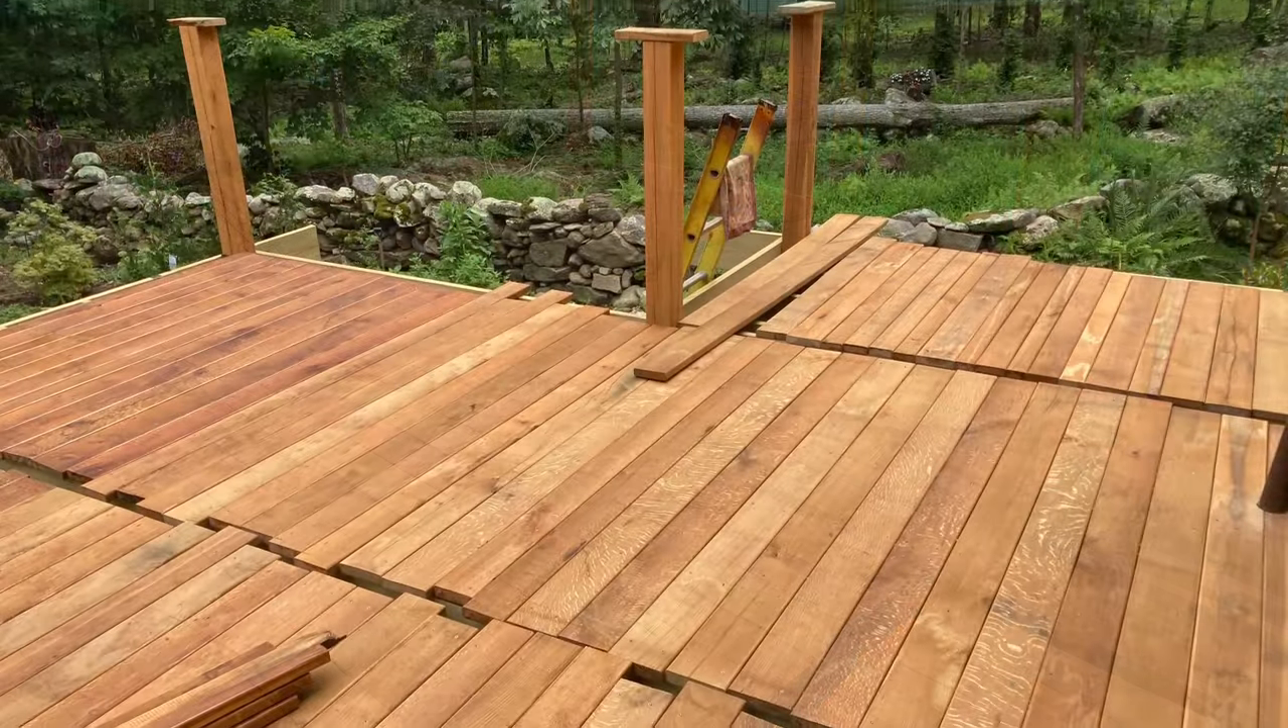Almost finished with all the decking in the field. Just have some divider boards that I got to cut in.